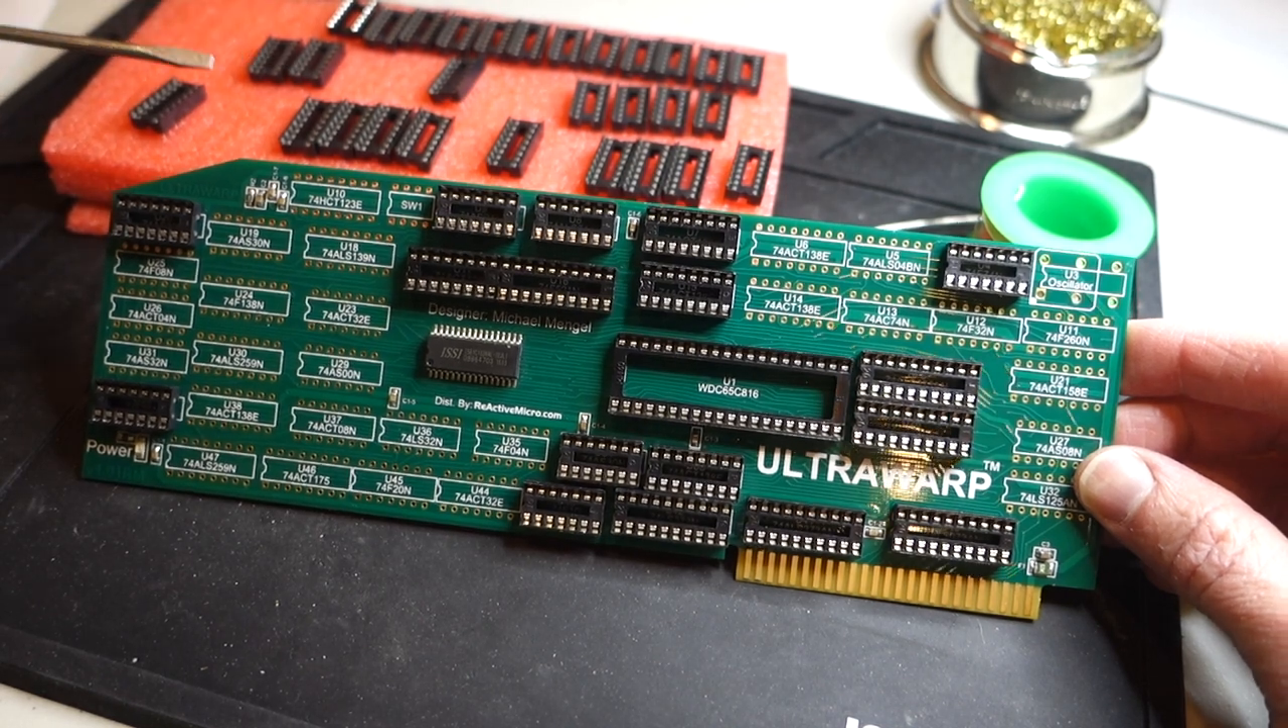At this point, I'm about halfway done with assembly. You can see I still have quite a few dip sockets left to go.